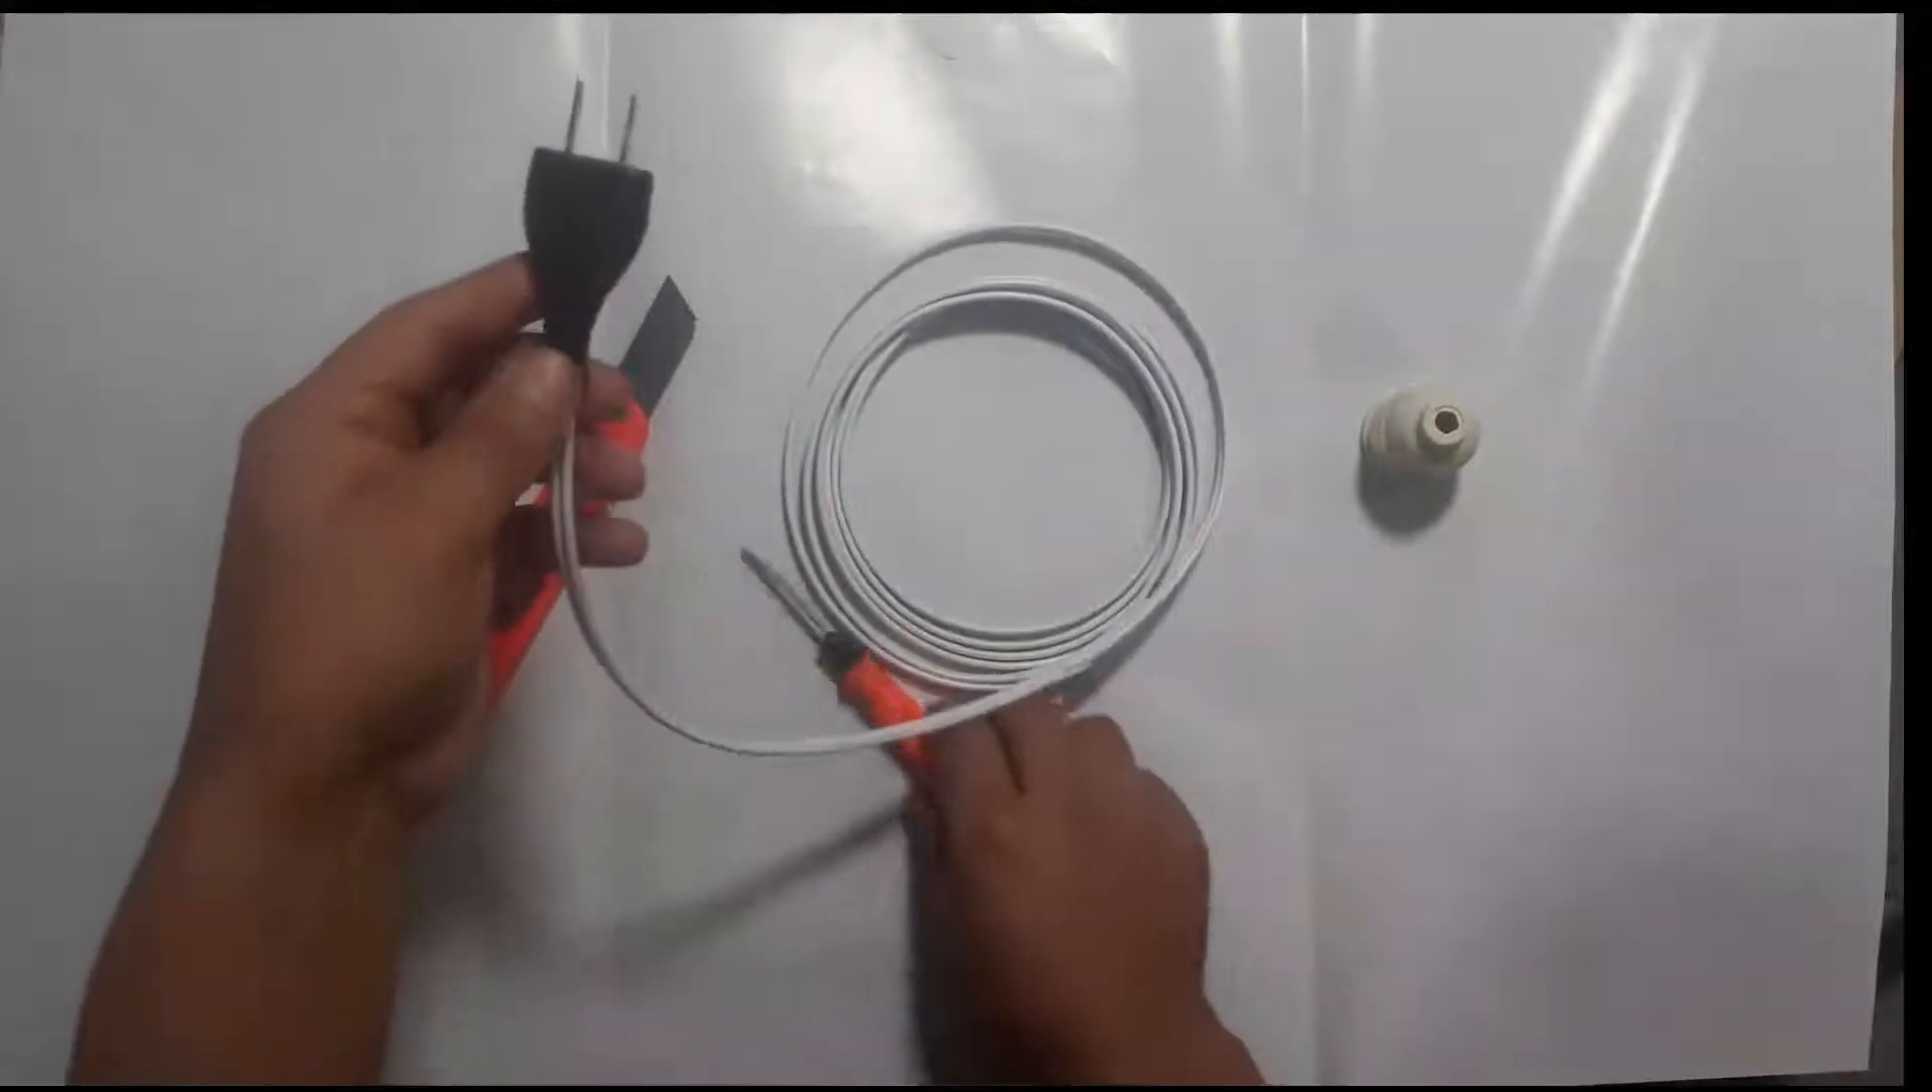Bueno, ya tenemos instalado lo que es el enchufe.